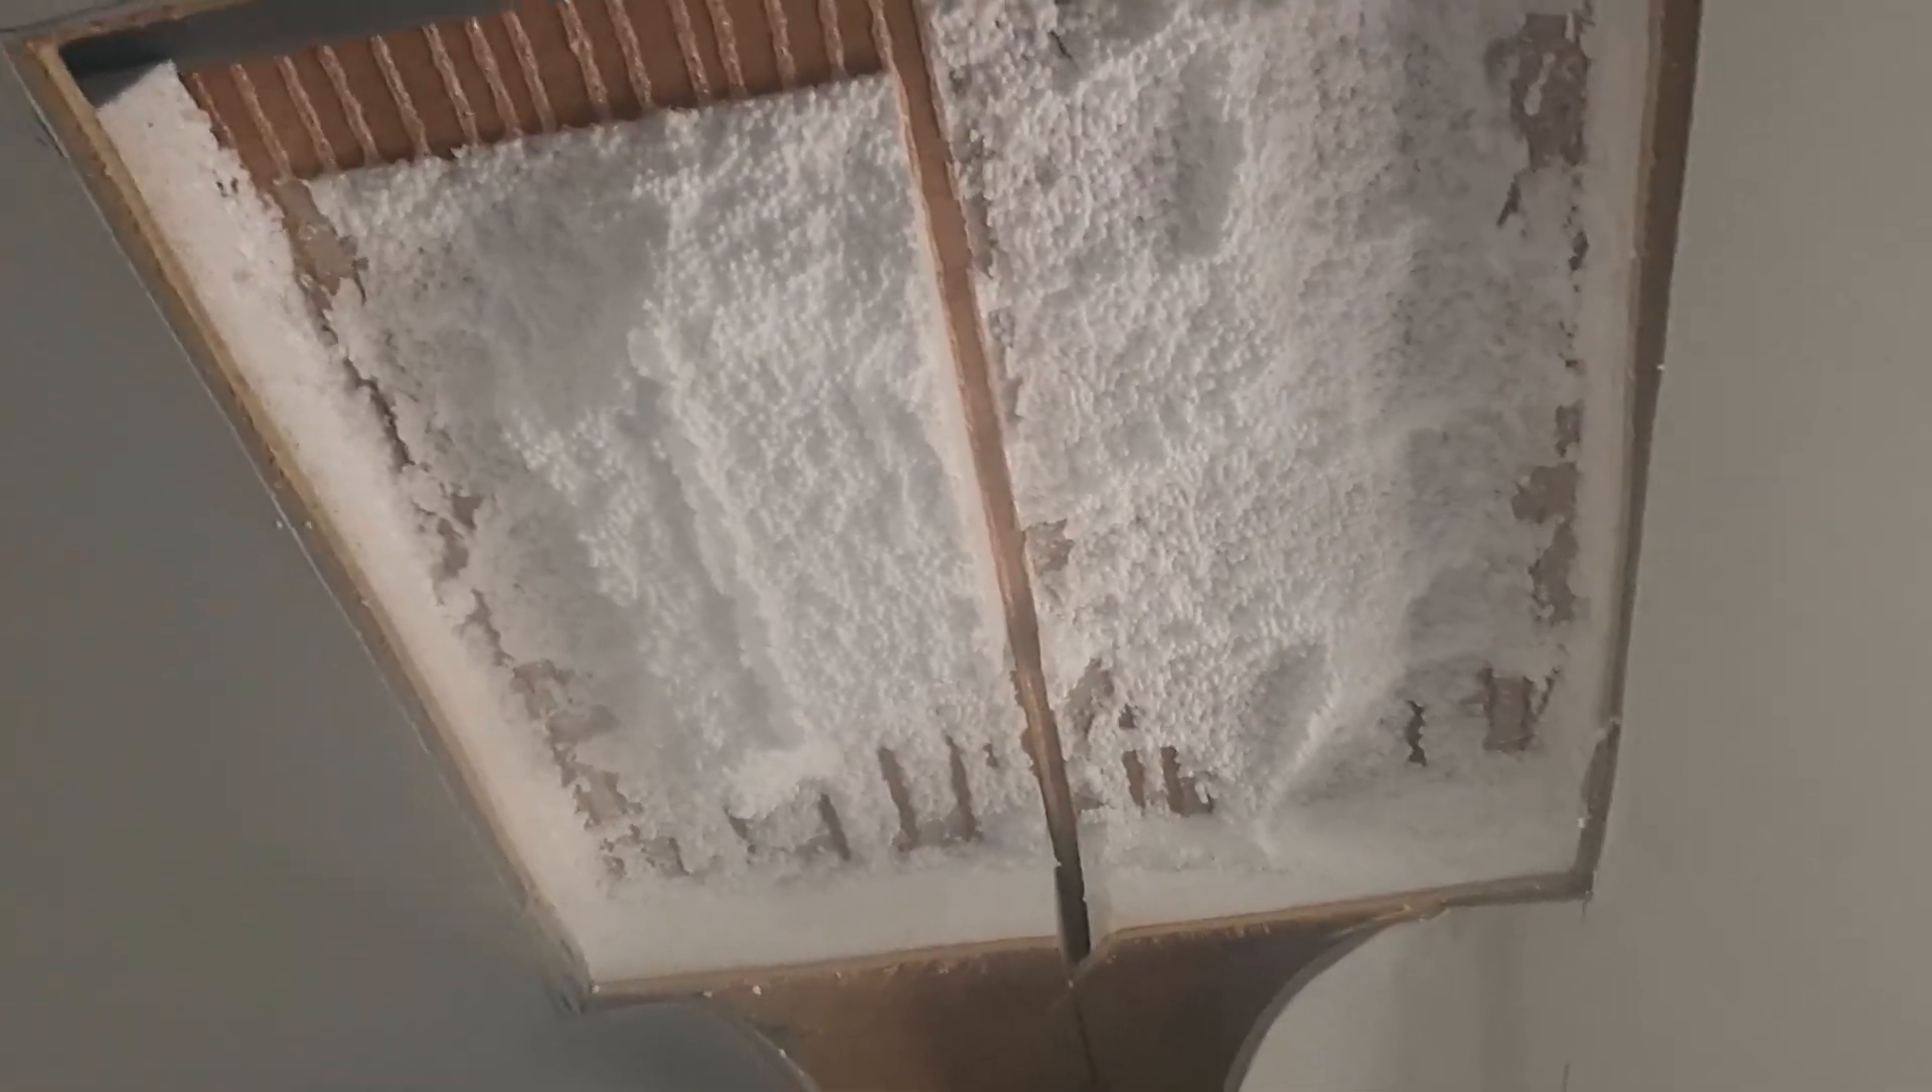We officially got the hole cut from the inside.